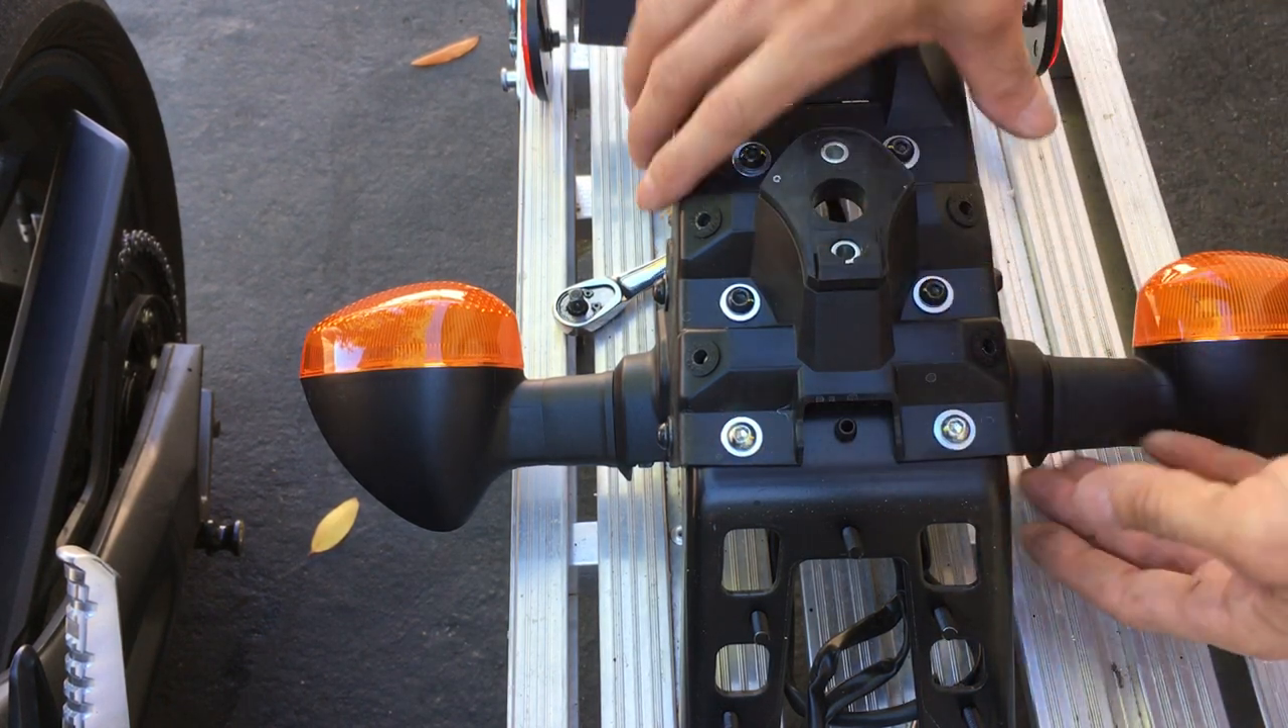Okay, now we have all the bolts here exposed.